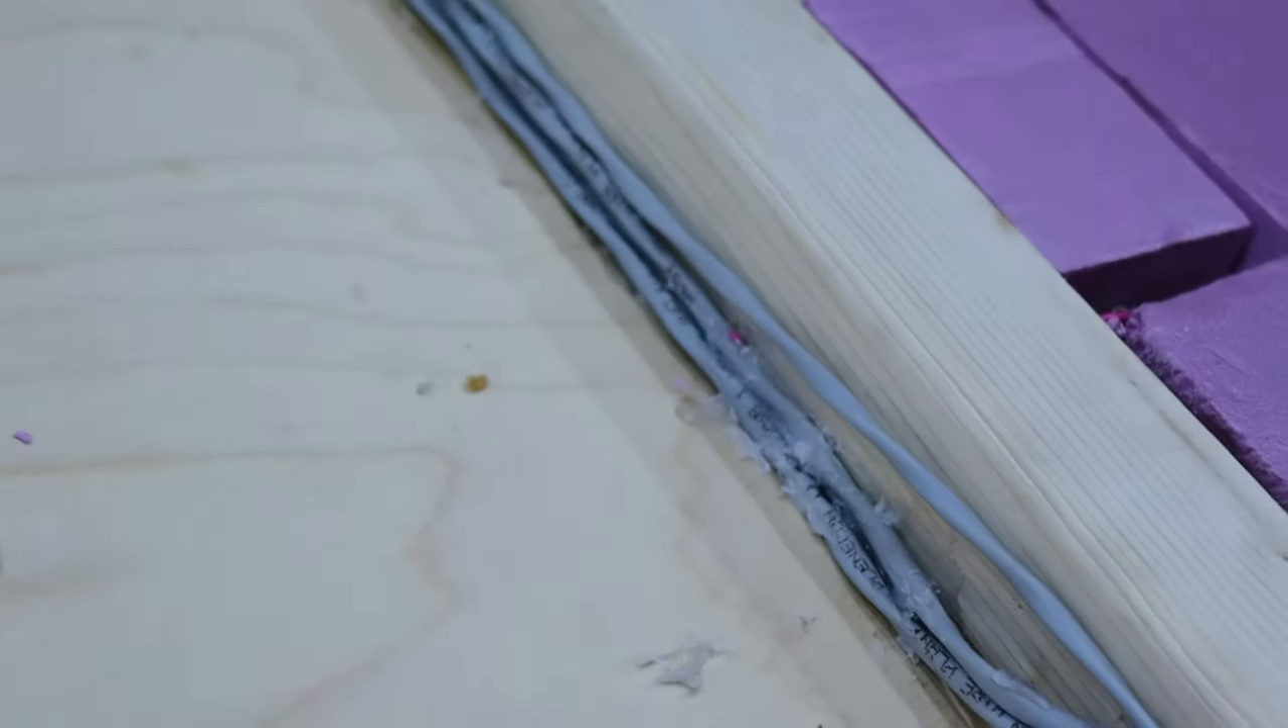I have the lights all wired up. Everything's all pretty much wired up. I have all the wires kind of just dabbed up with some glue.